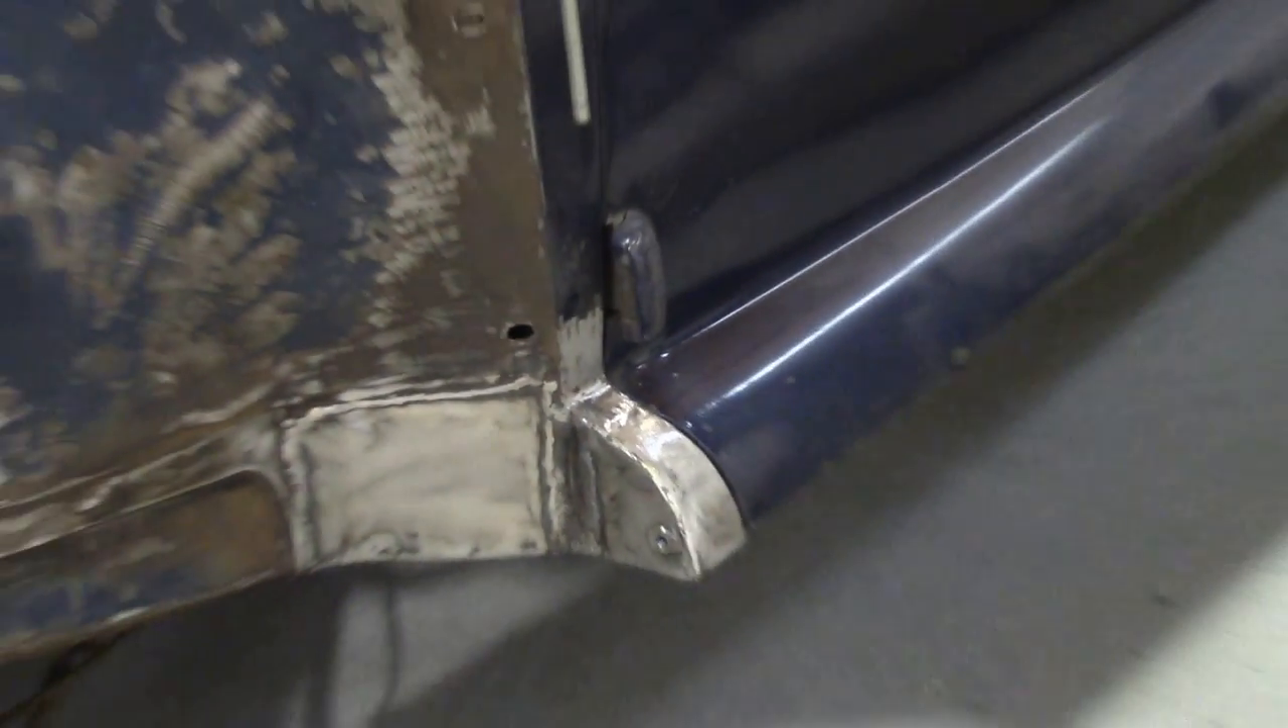We've cut the rust out of there and I welded in some patches.